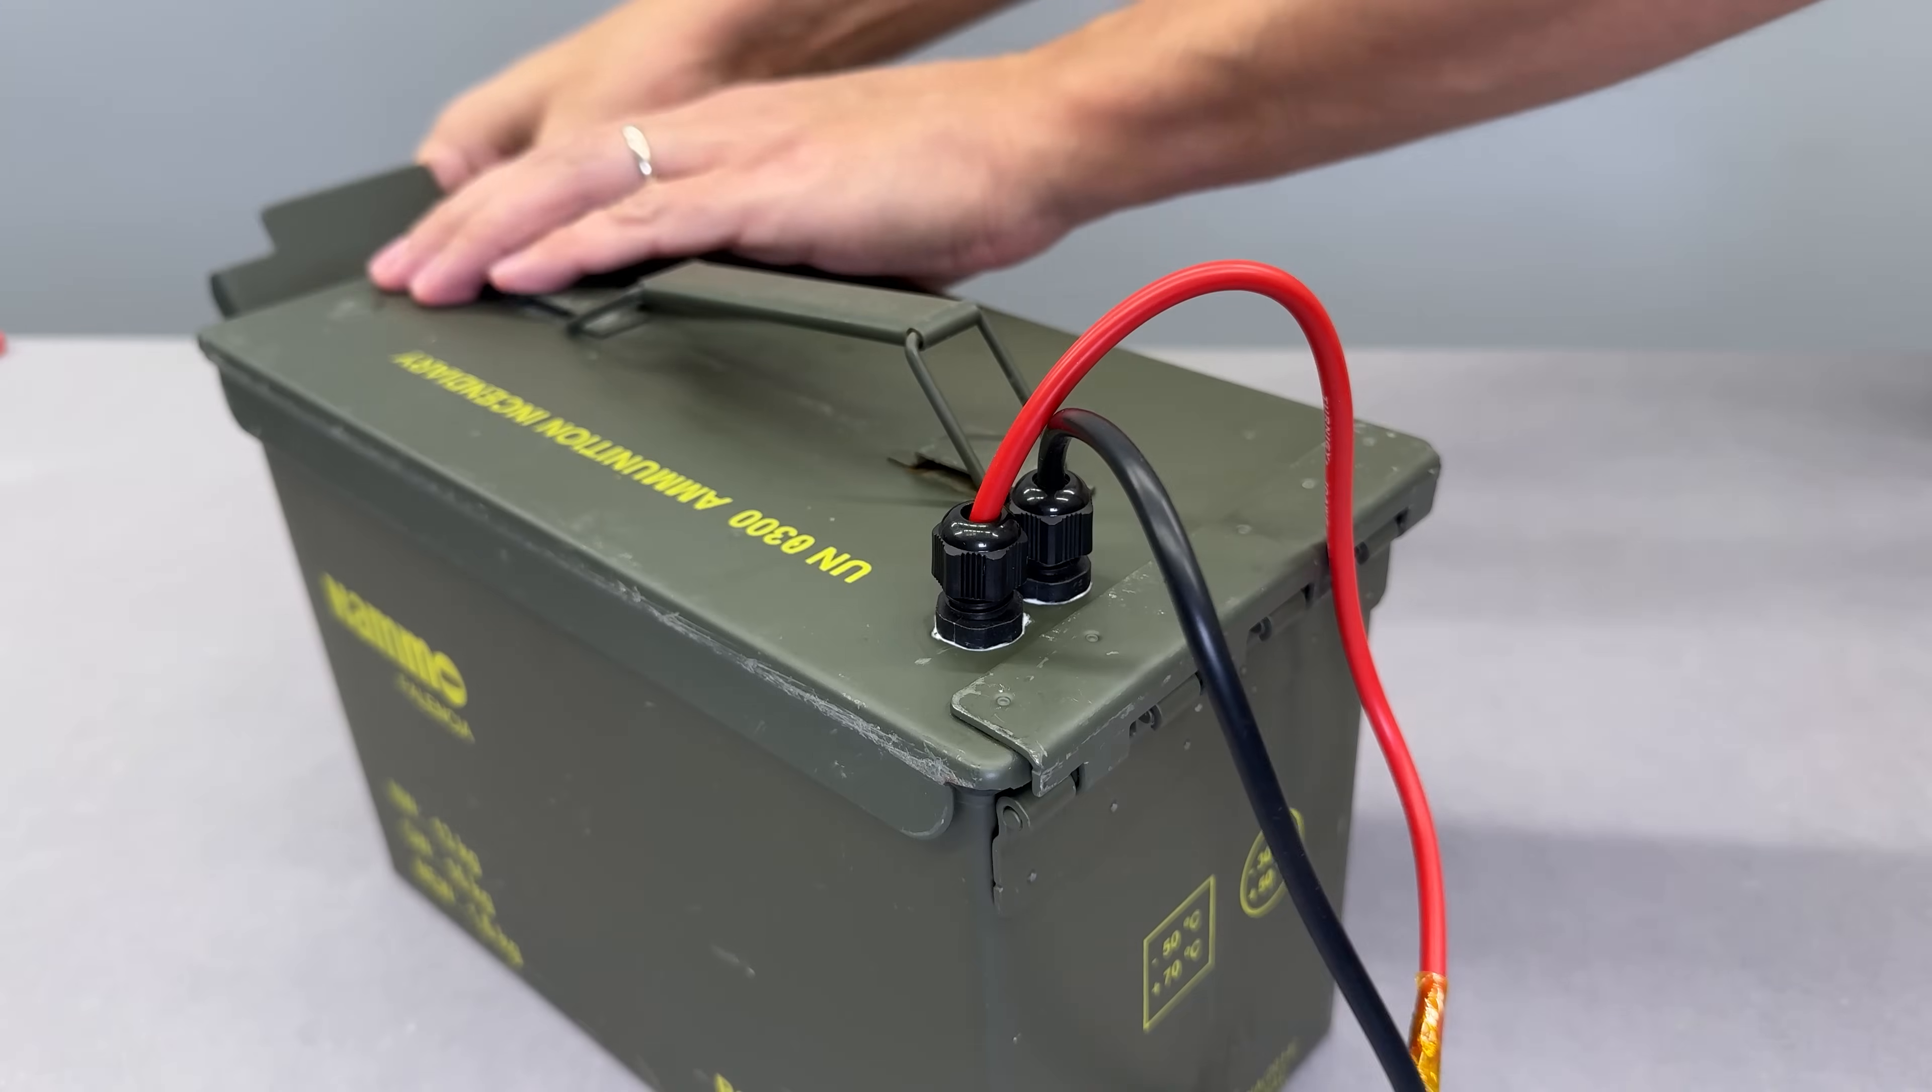After a quick cleanup, it looked great, and lid could be mounted back. I routed the wires carefully, leaving enough slack inside the battery case, so I can open later, if needed, without damaging the connections.